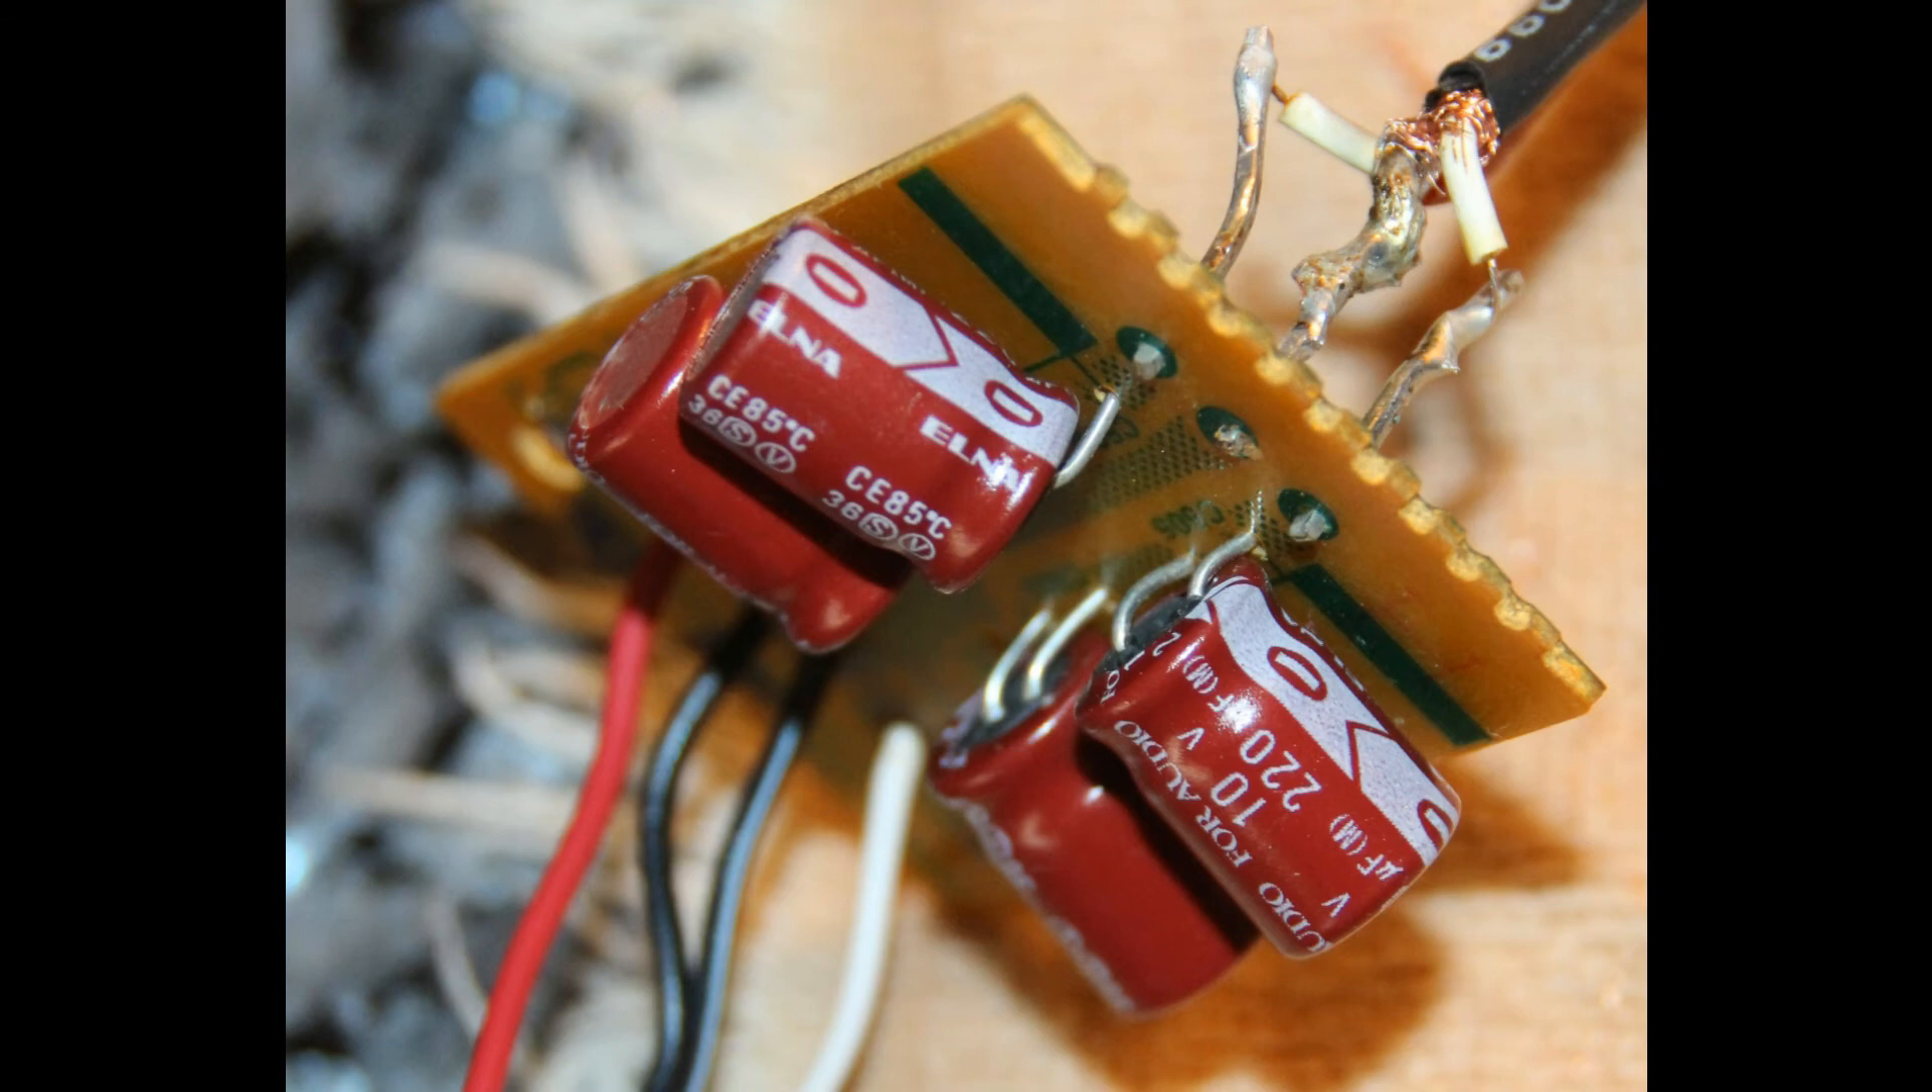We have the connectors going to the amplifier in the upper right and those are all soldered.